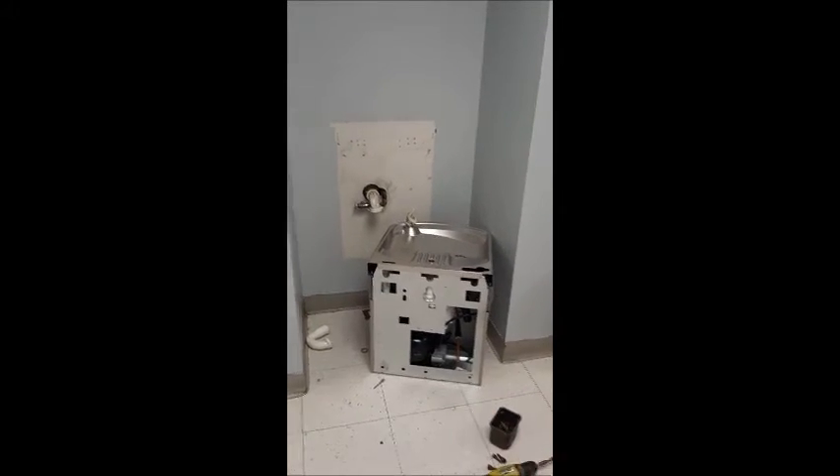So this is a section where the fountain has been taken out, and I'm about to put it together.